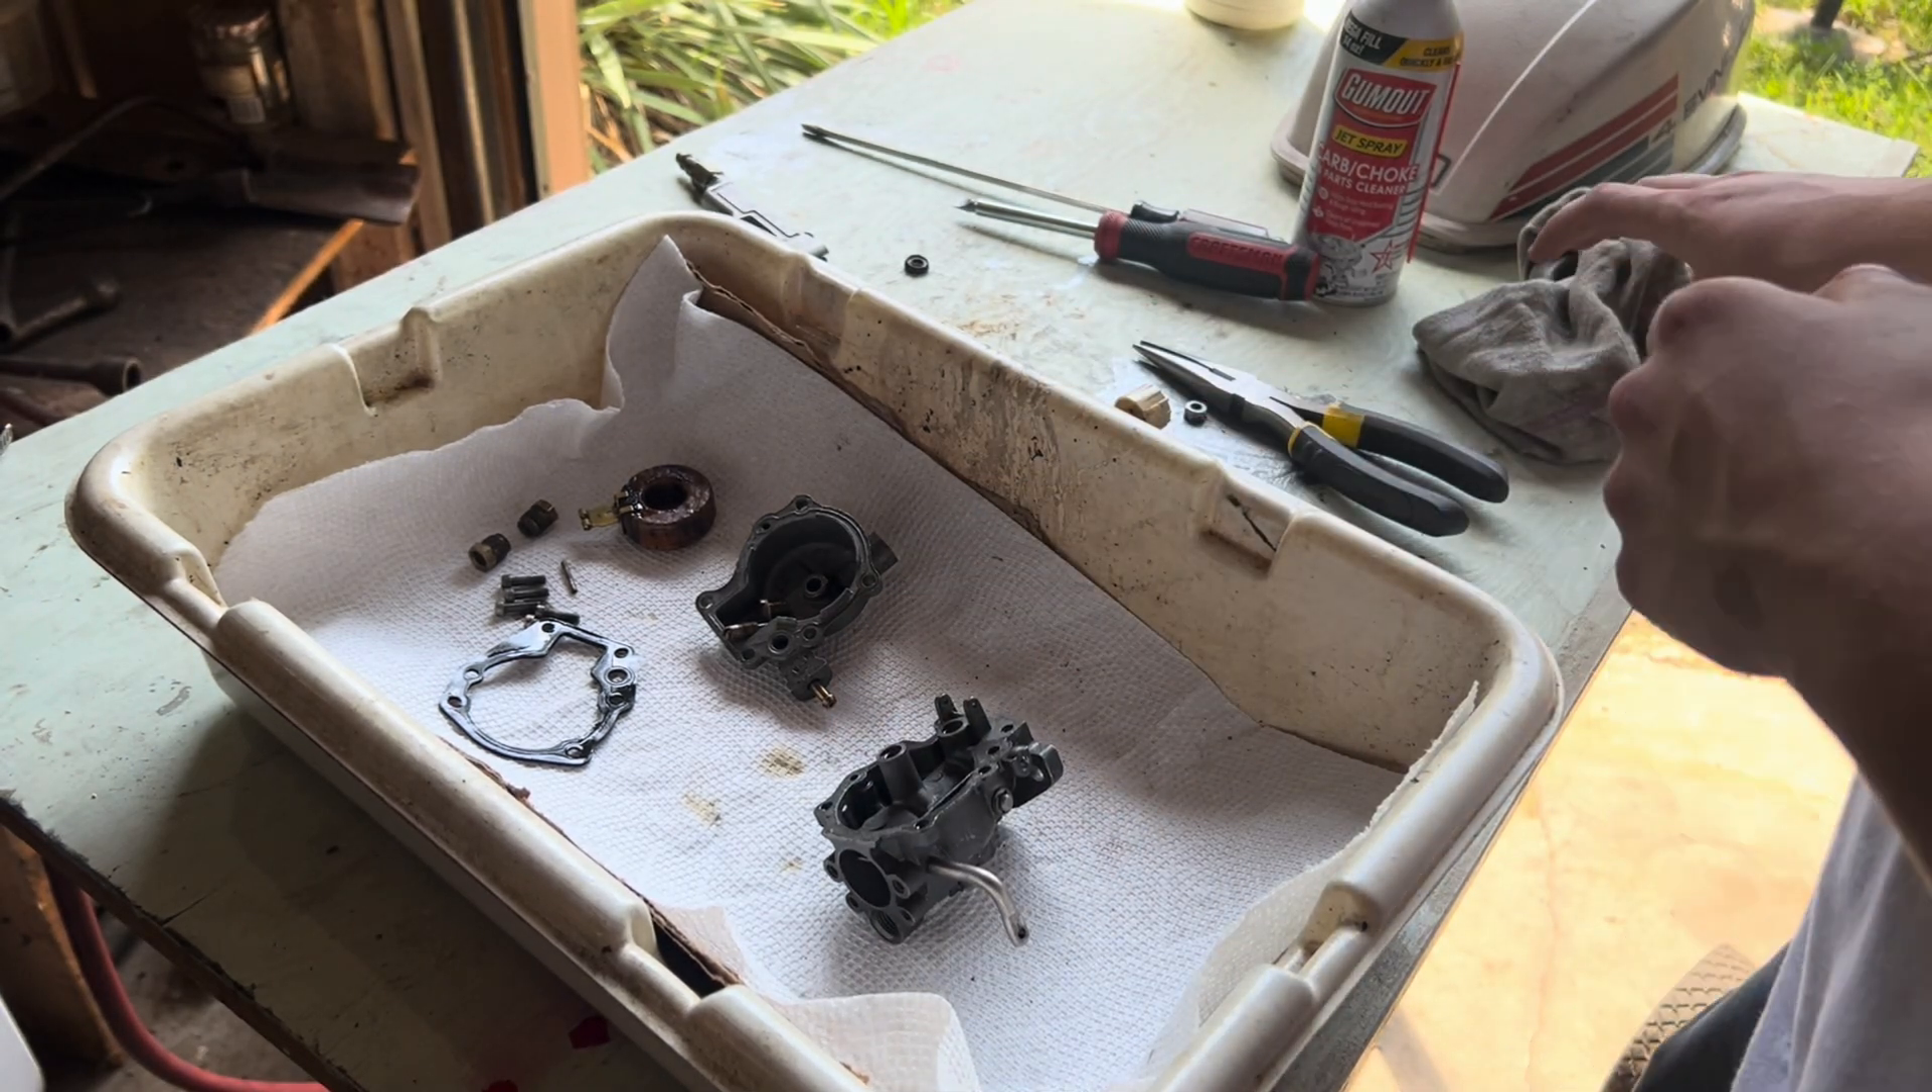The whole carburetor is taken apart and now we're going to start the cleaning process.